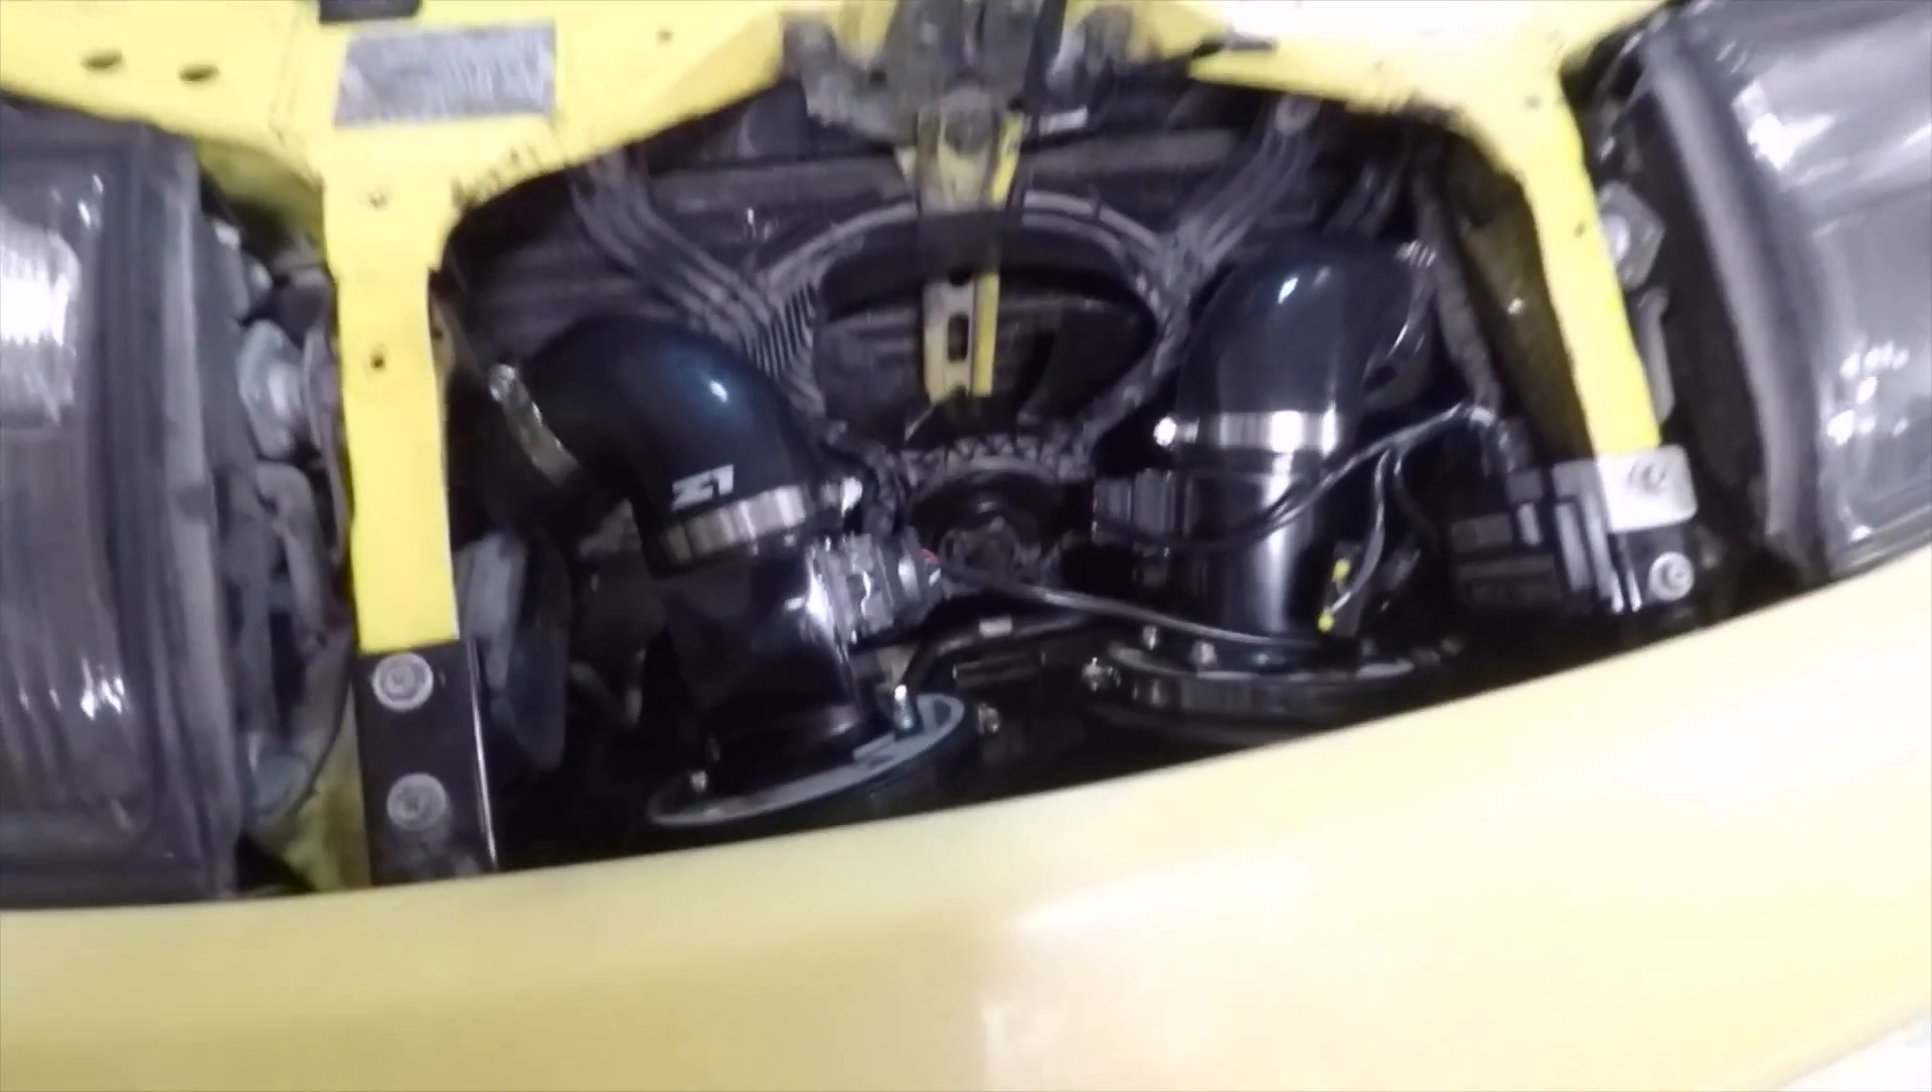The dual intake system from Z1 has been installed.